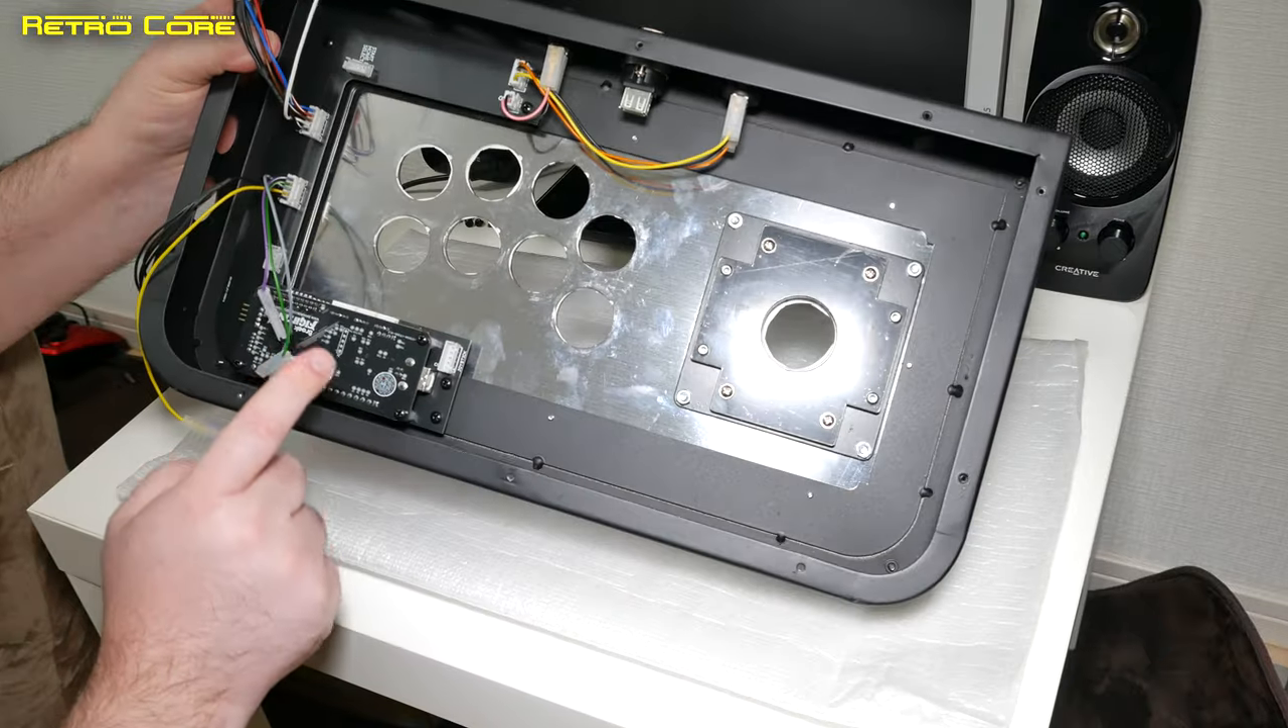And you may notice that we now have some wiring harnesses connected up.